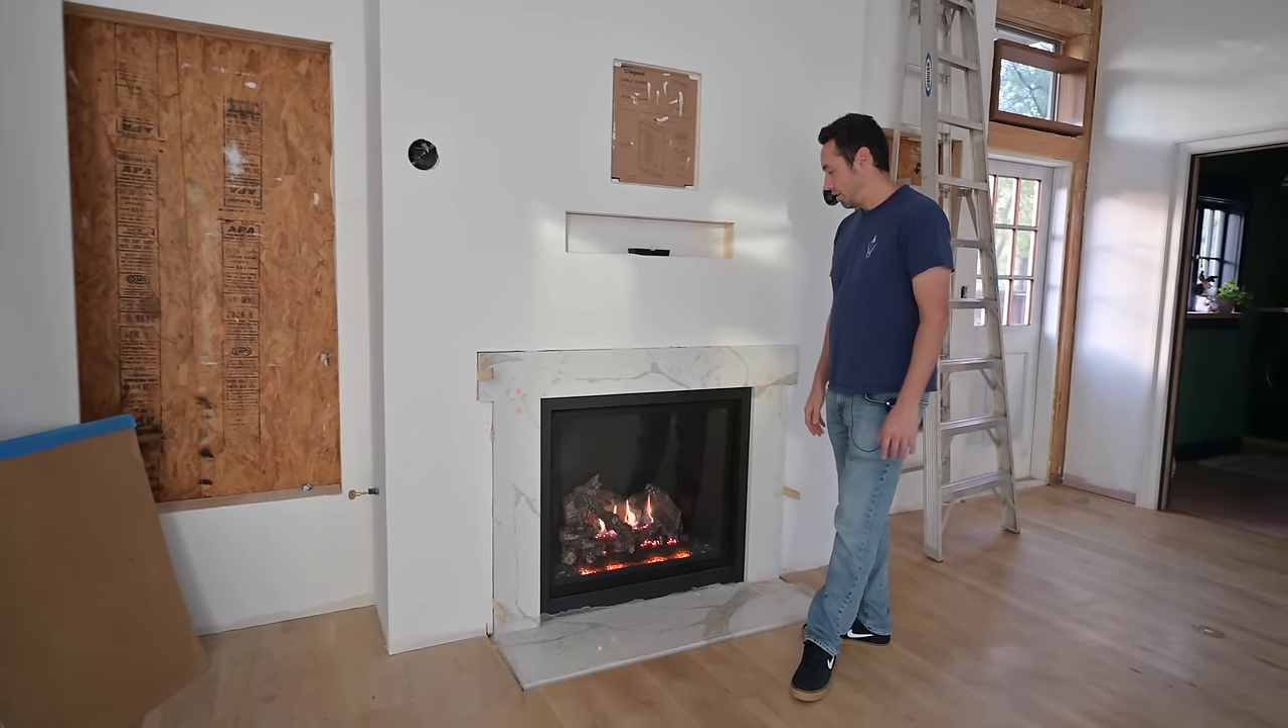Of course, we've got our hearth installed in our surround and adhesive is dry.